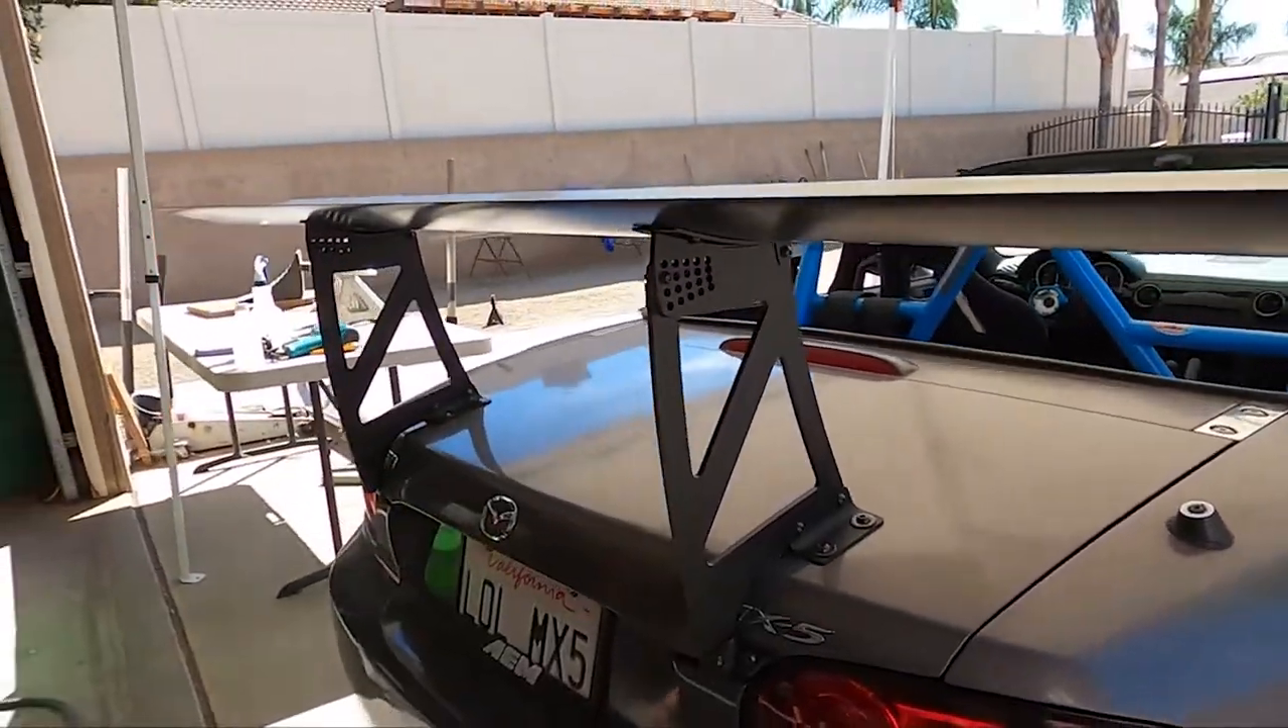All right, here's the wing. It's fully on, fully attached.